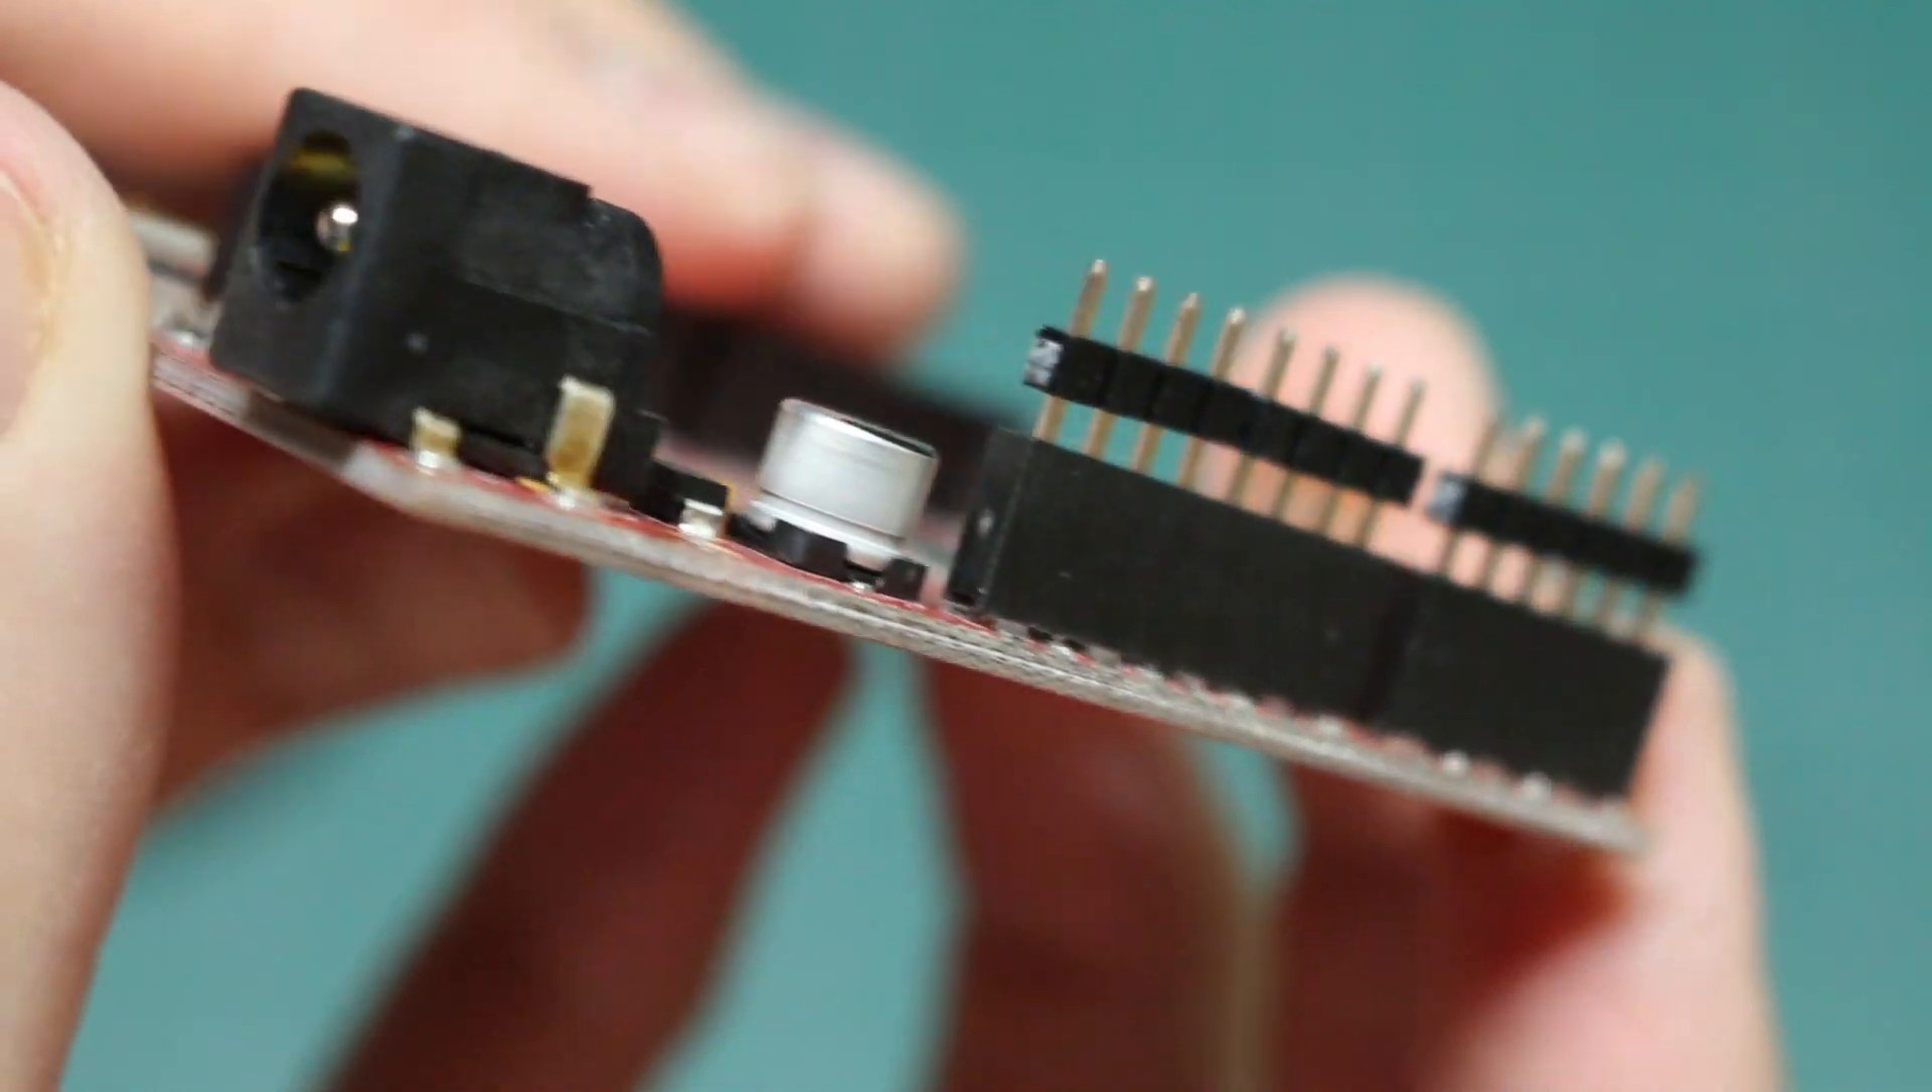So that's as far as these headers are willing to go in and they look reasonably straight.